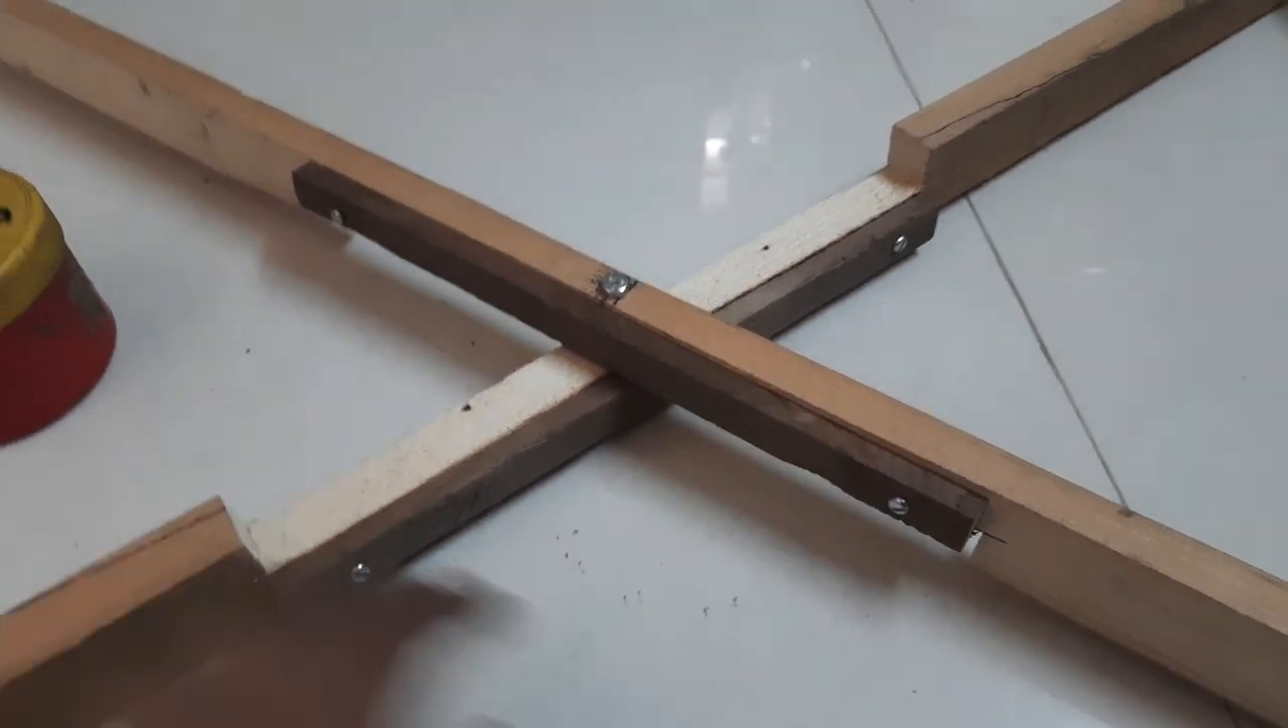दोनों ब्लैक कलर की जो पटिया है वो हमने स्क्रू के मदद से फिट कर दिये चार स्क्रू के मदद से।